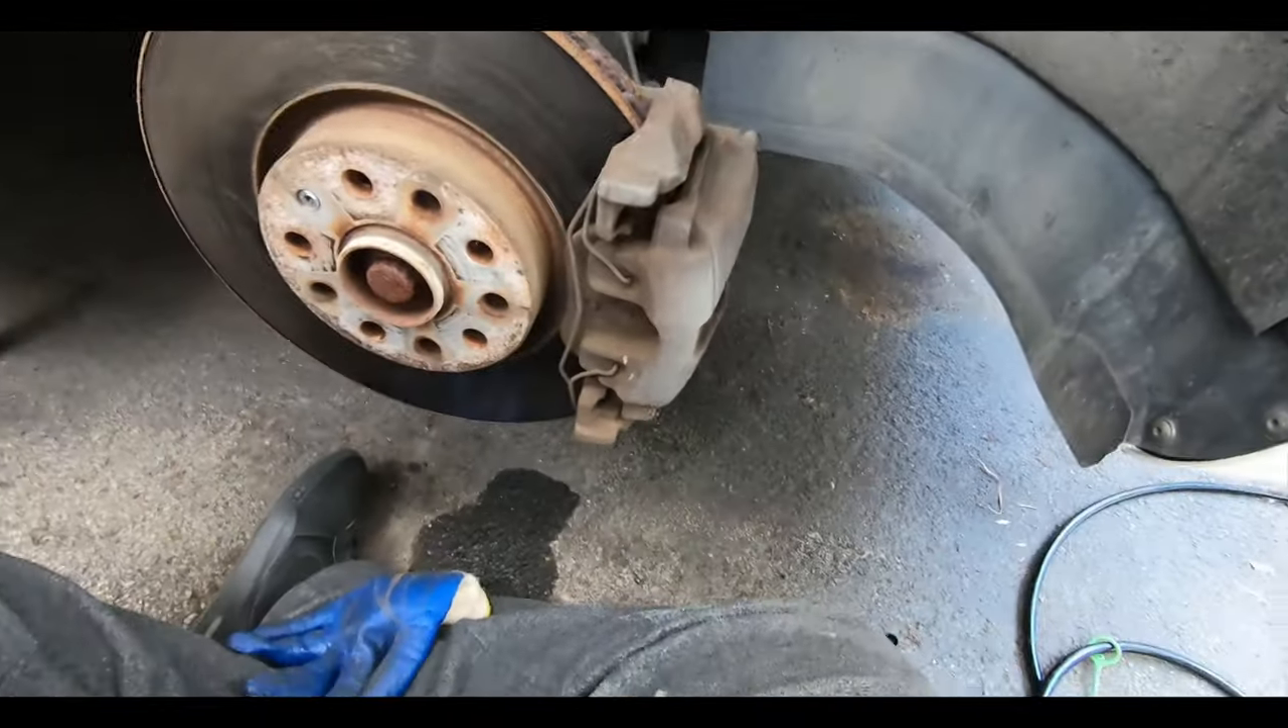All right guys so we got the wheel off now we got to work on getting the caliper bolts off.